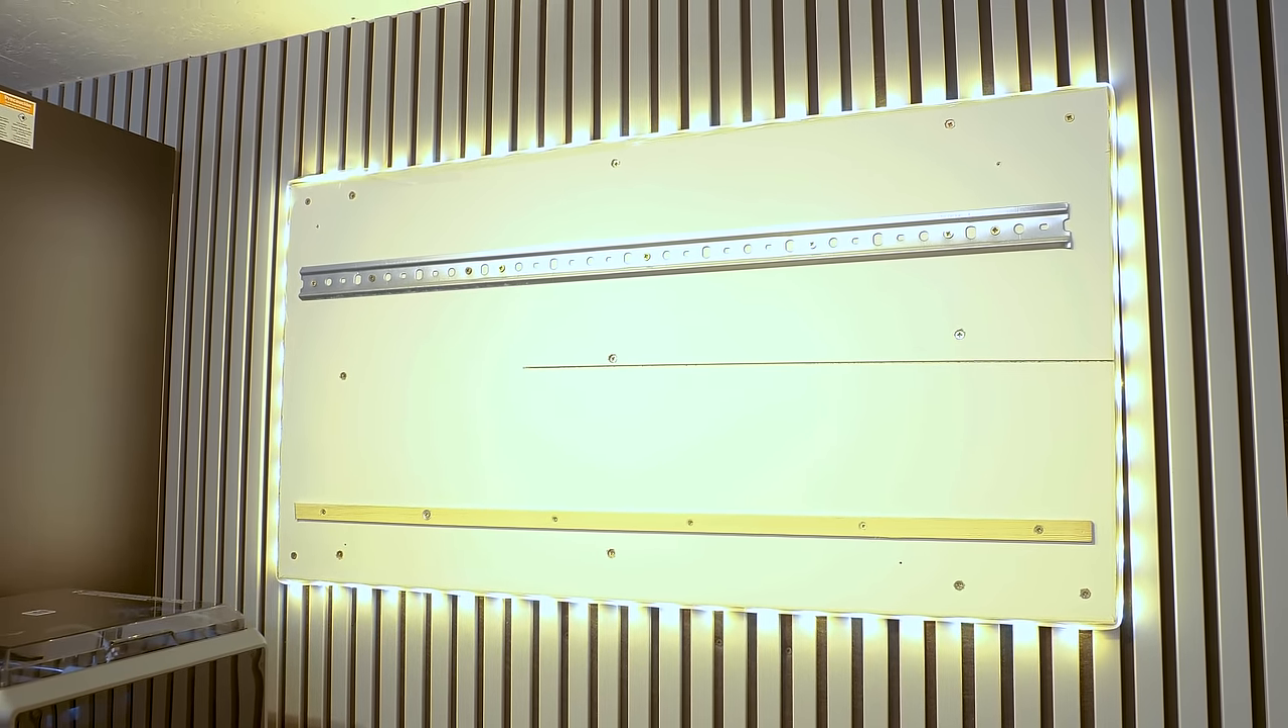I took that down before I left and we've got half of the bracket already mounted on the wall.